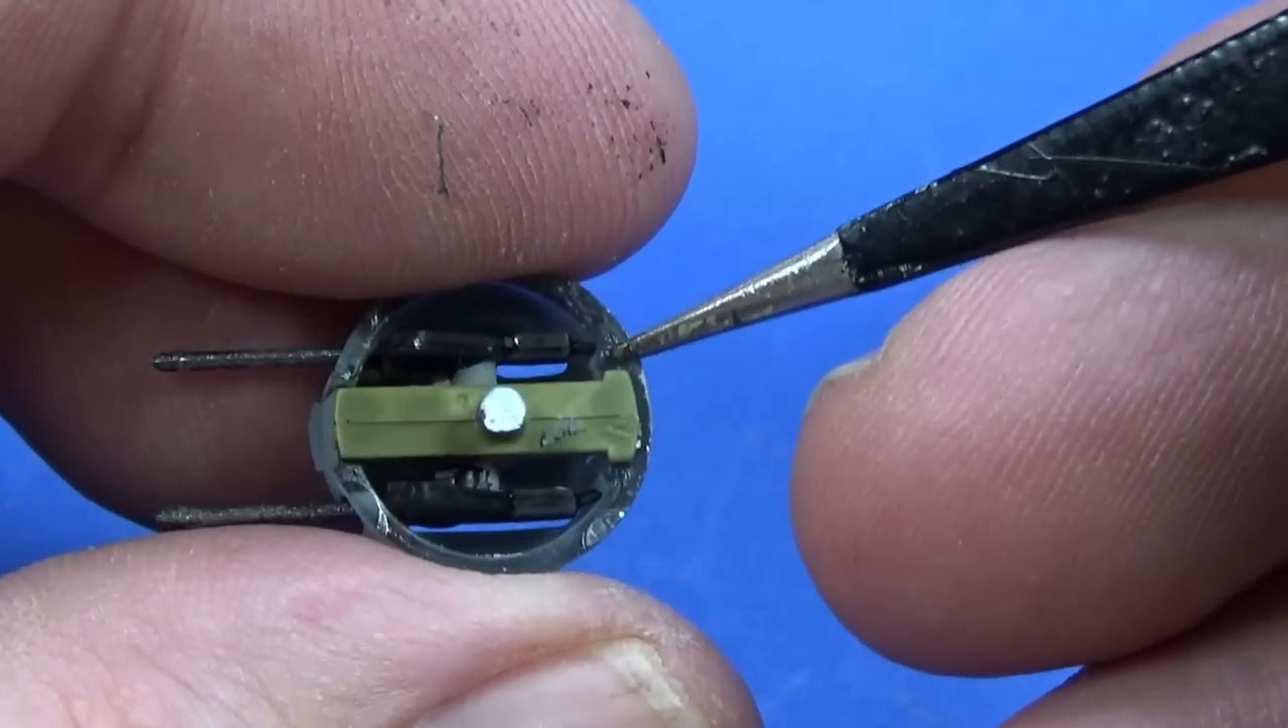Right so so the support is on the the rim of the turret like that.